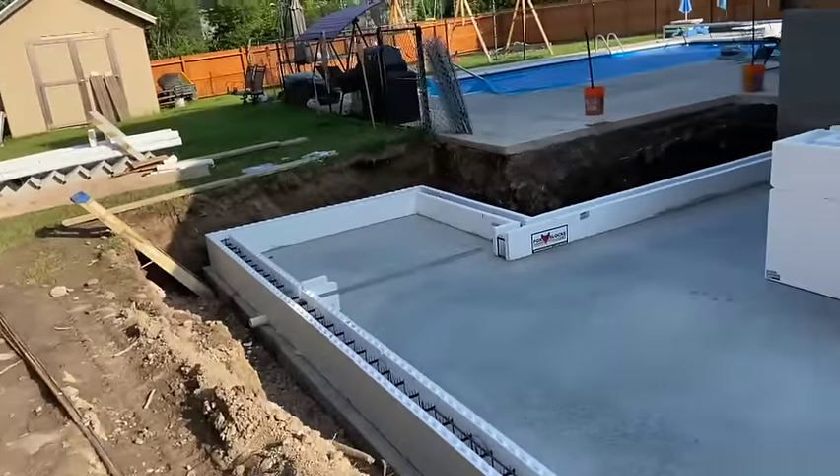We got our floor poured we got our first course of block in.